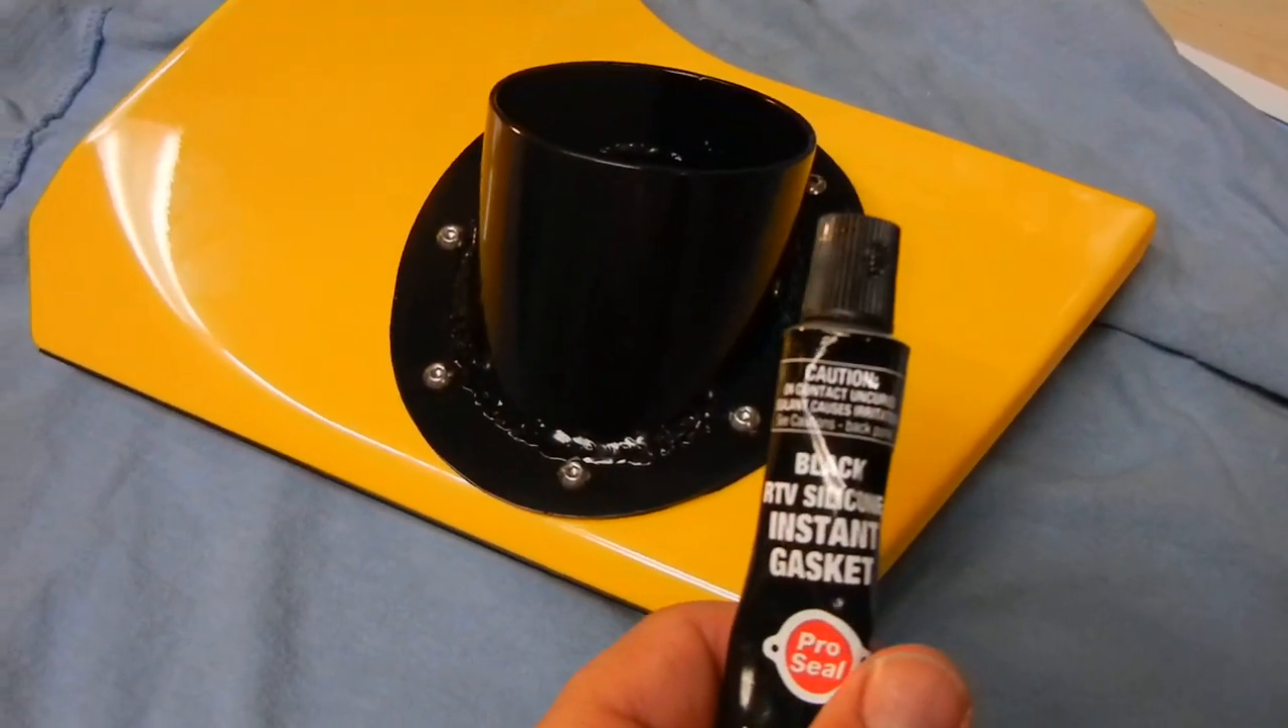Okay, I just finished mounting the flange on the cowl.